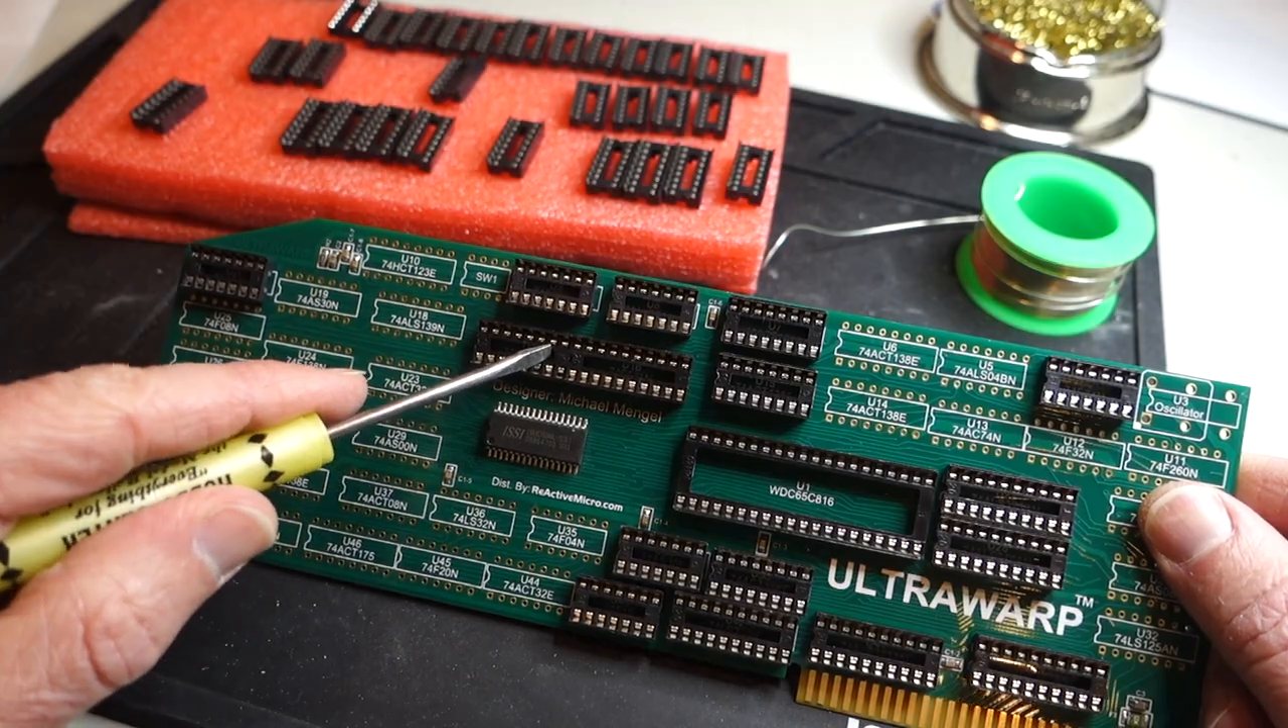At this point, I'm about halfway done with assembly. You can see I still have quite a few dip sockets left to go.